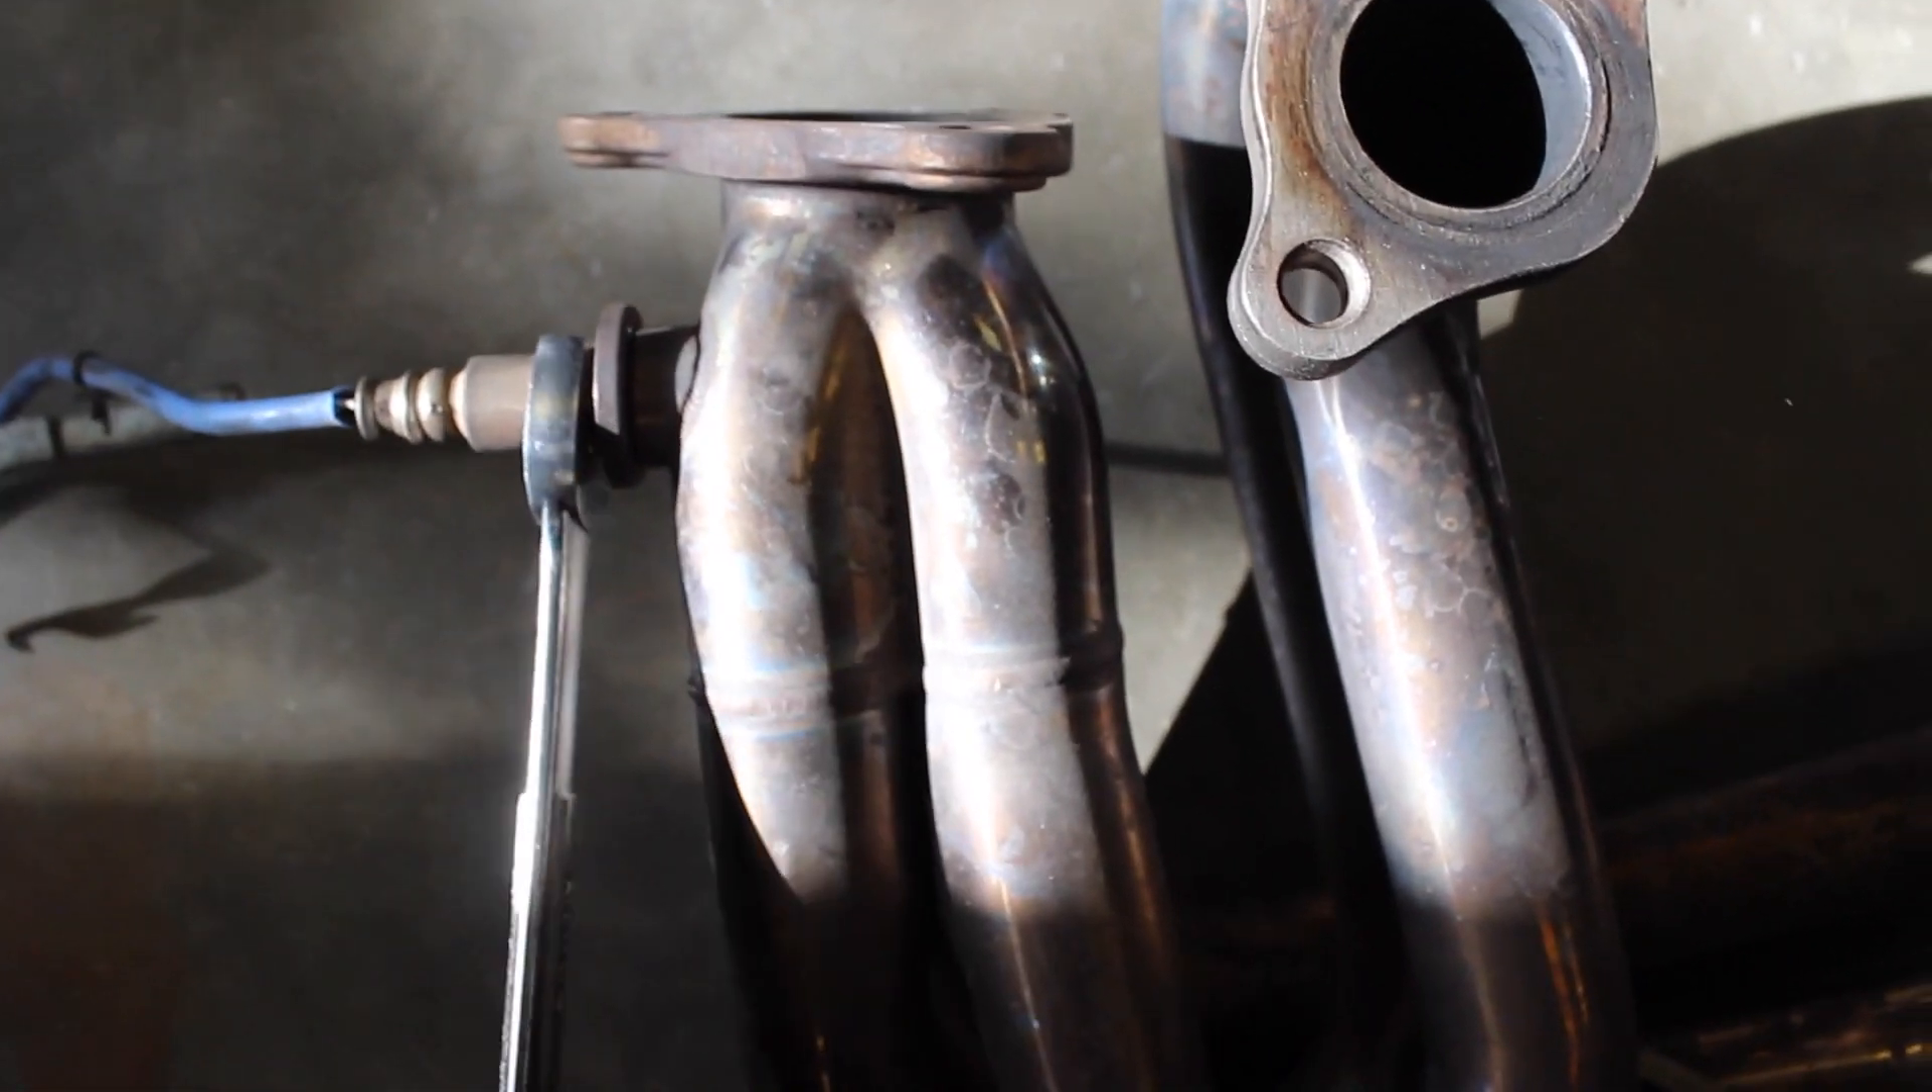Now that I've got the header off, use your 22mm wrench and take out the O2 sensor.